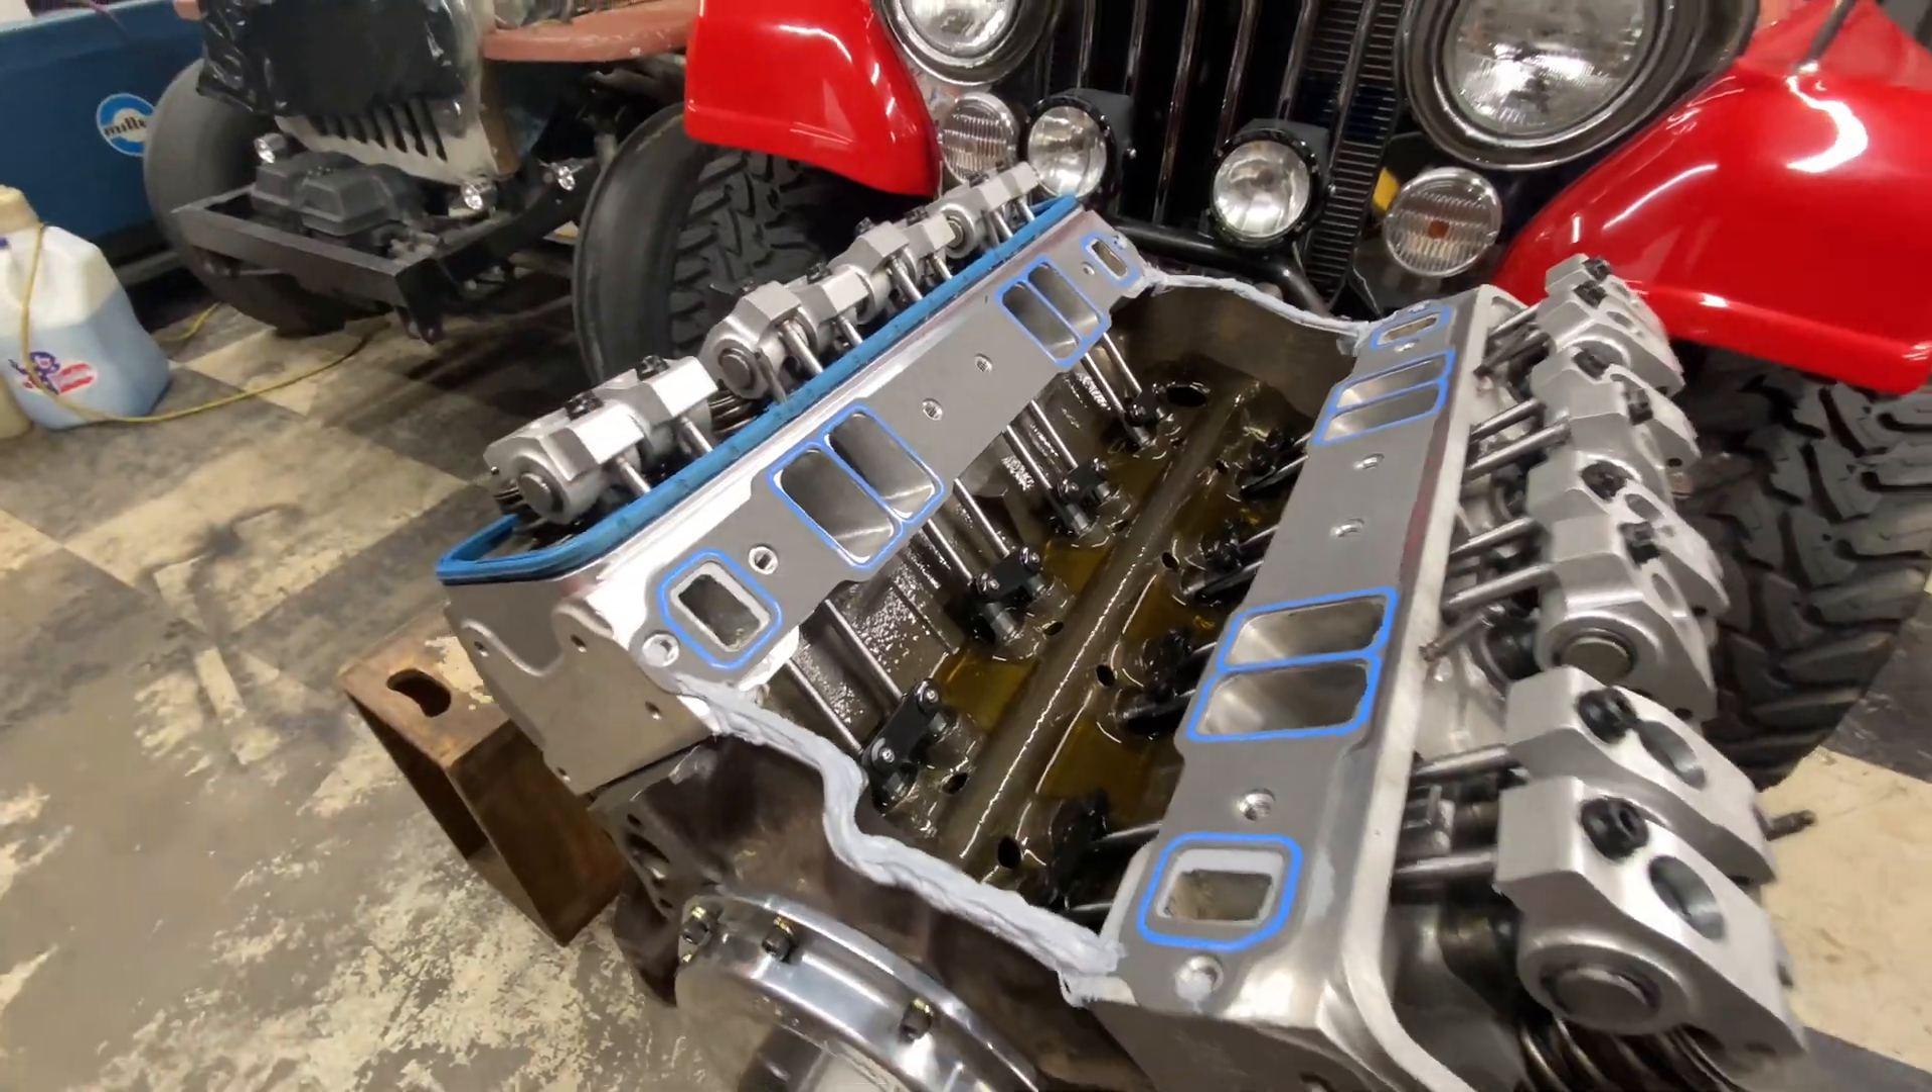I already preset the gasket with a little bit of silicone.